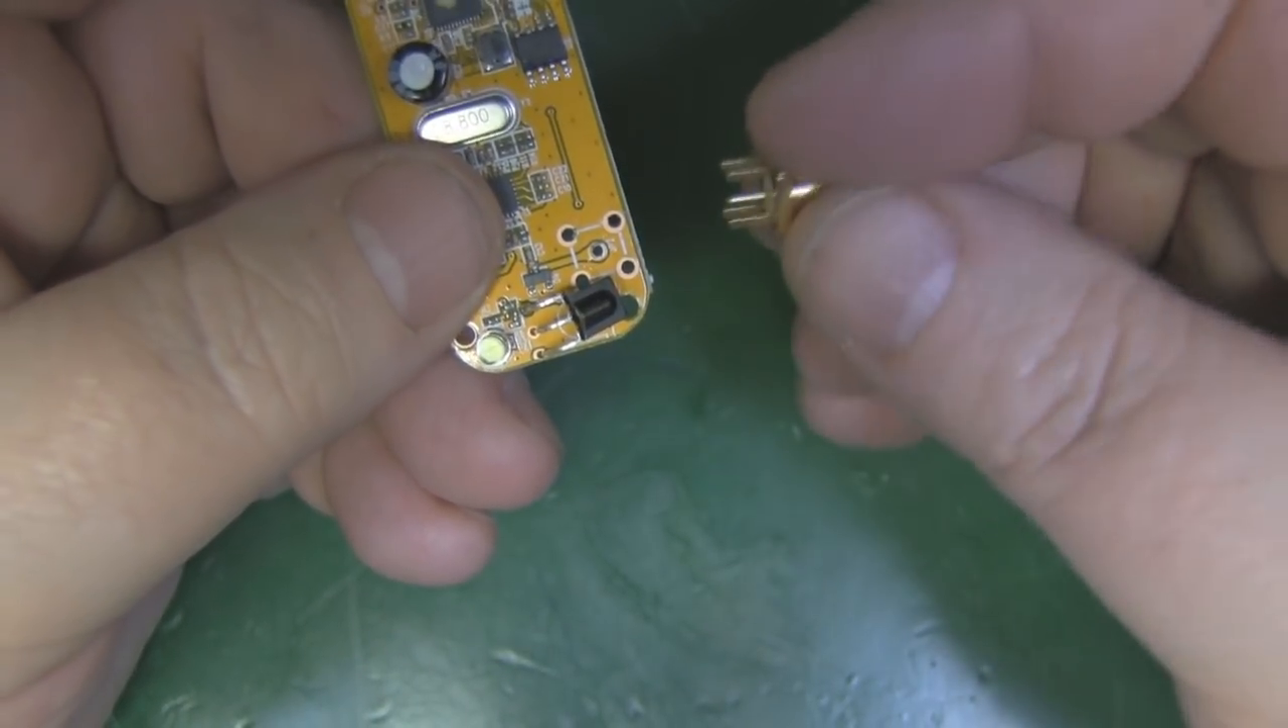So I've got the MCX connector desoldered from the board there and I think this little SMA PCB mount SMA is going to work out just right.